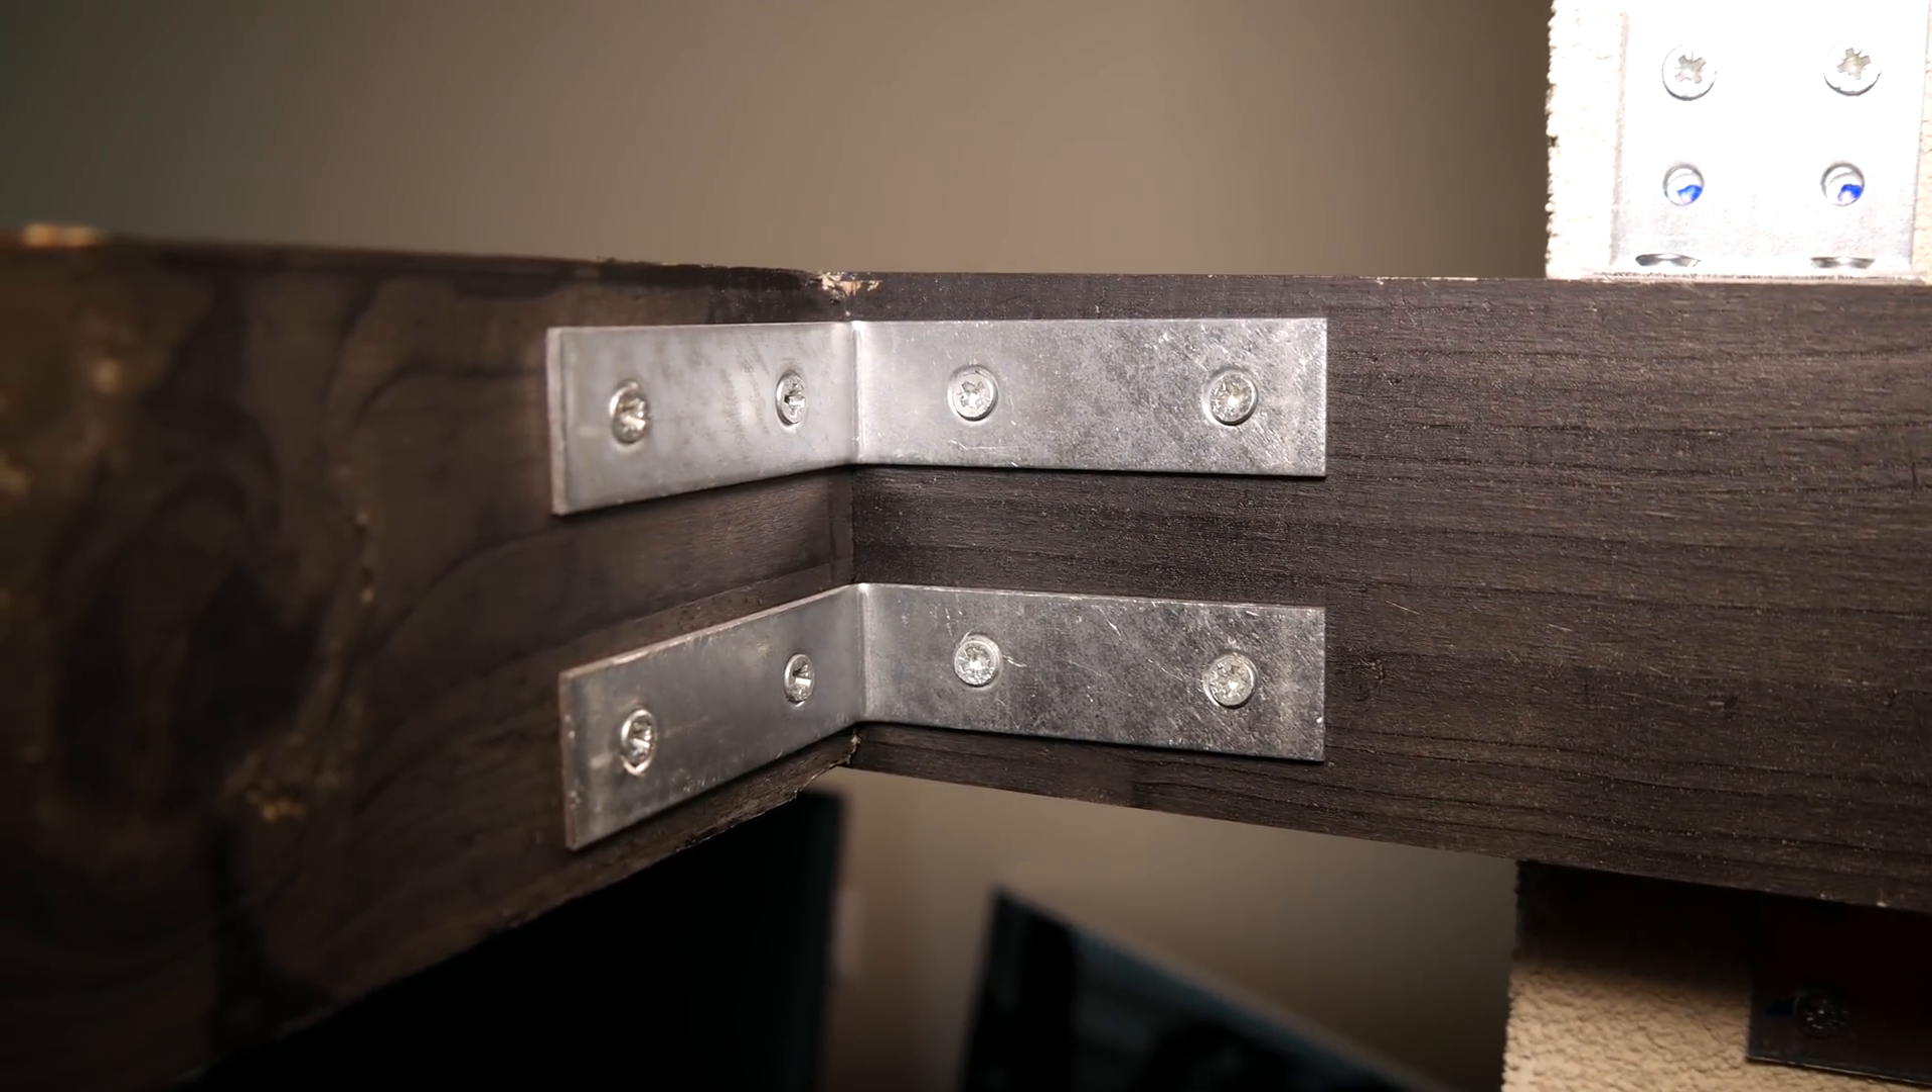And I connected together the wood using these angle hooks so it wouldn't be visible from the front.